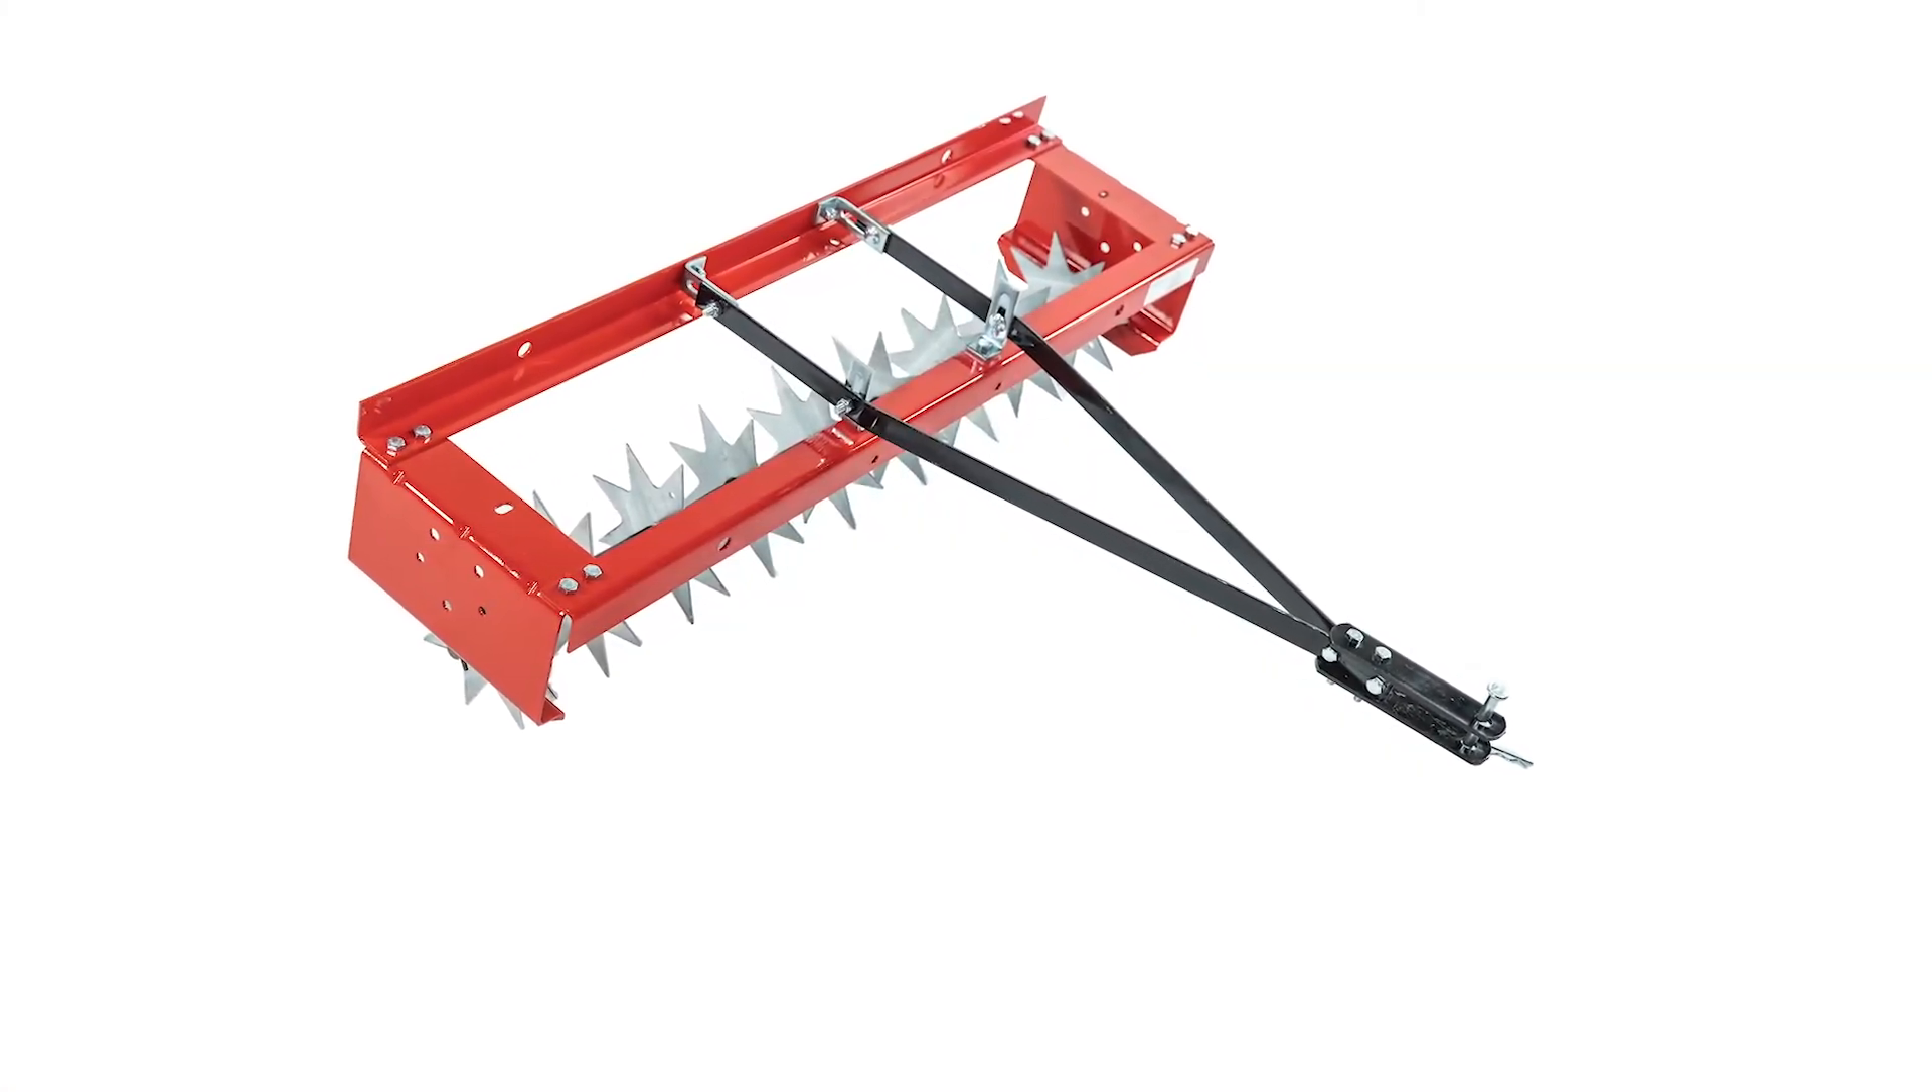Your new Craftsman 36 -inch spike aerator is now fully assembled and ready to use.